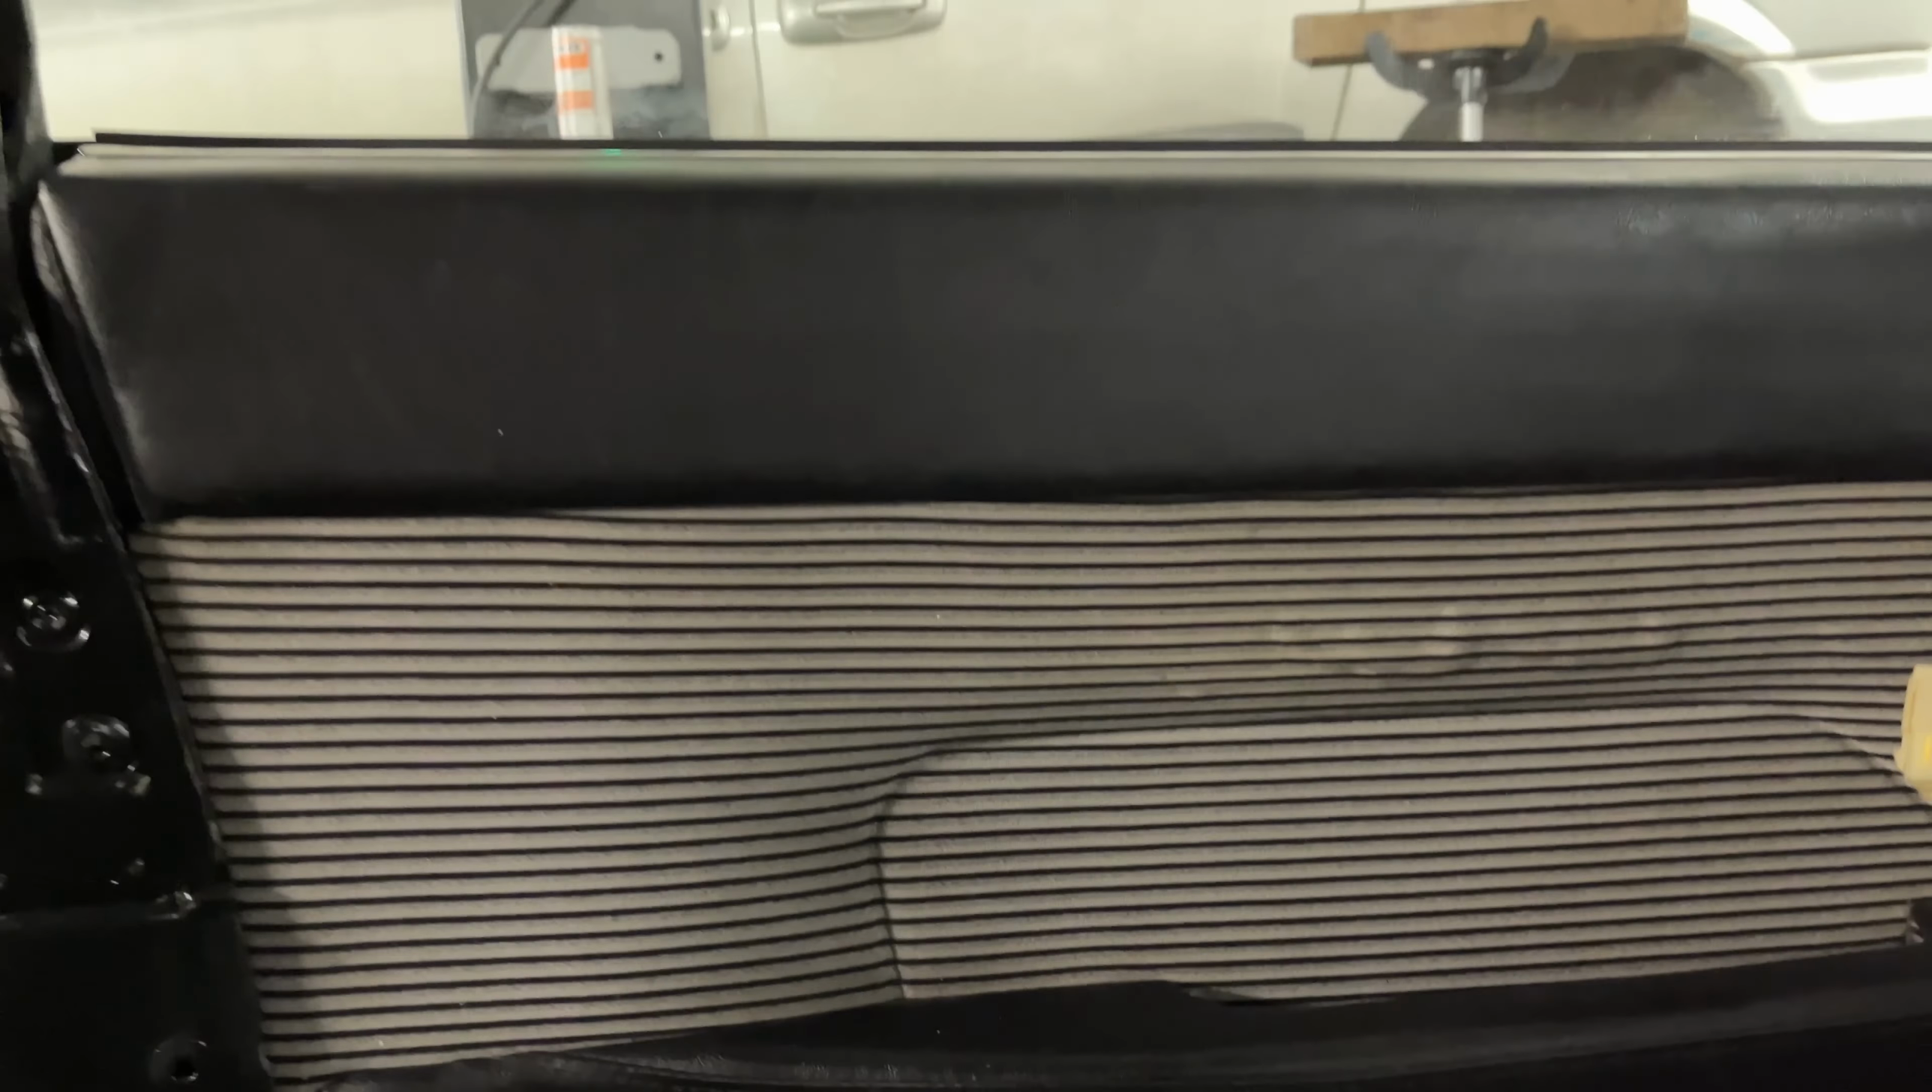I tak jak widzicie udało nam się też zamontować boczki drzwi.